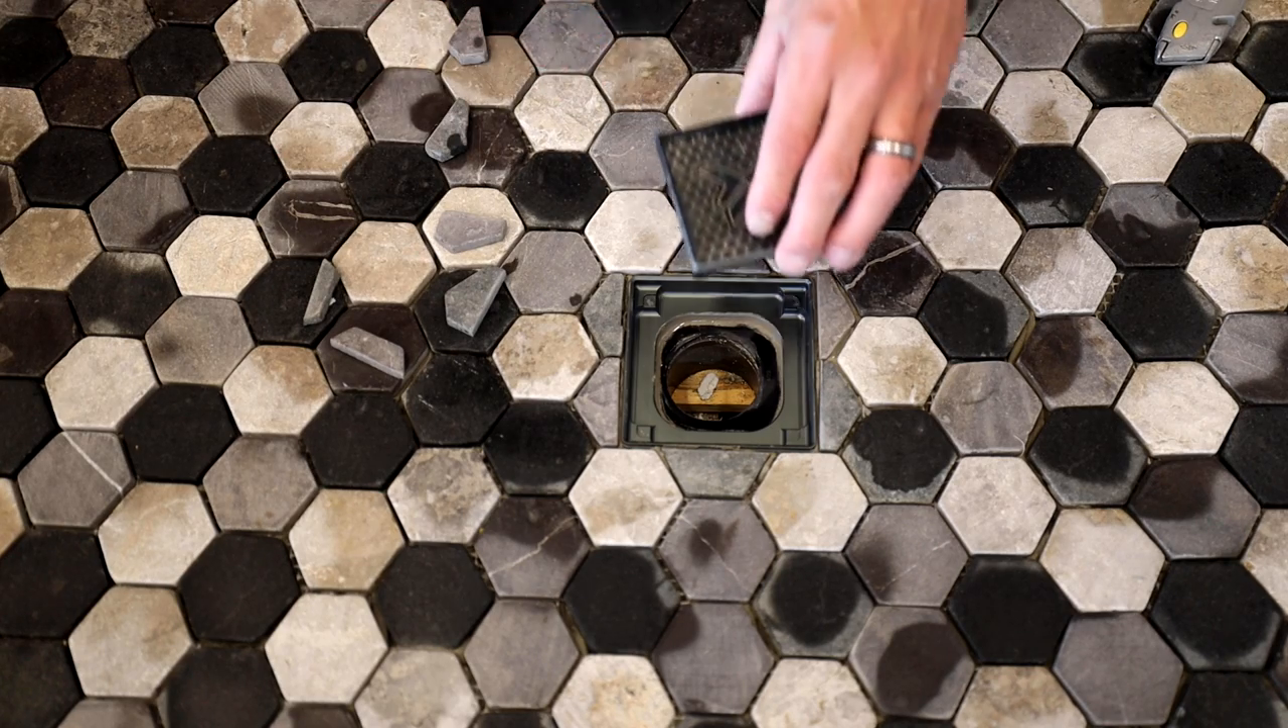OK, now that I have the tiles around the grate set, I need to set the tiles inside of the grate.